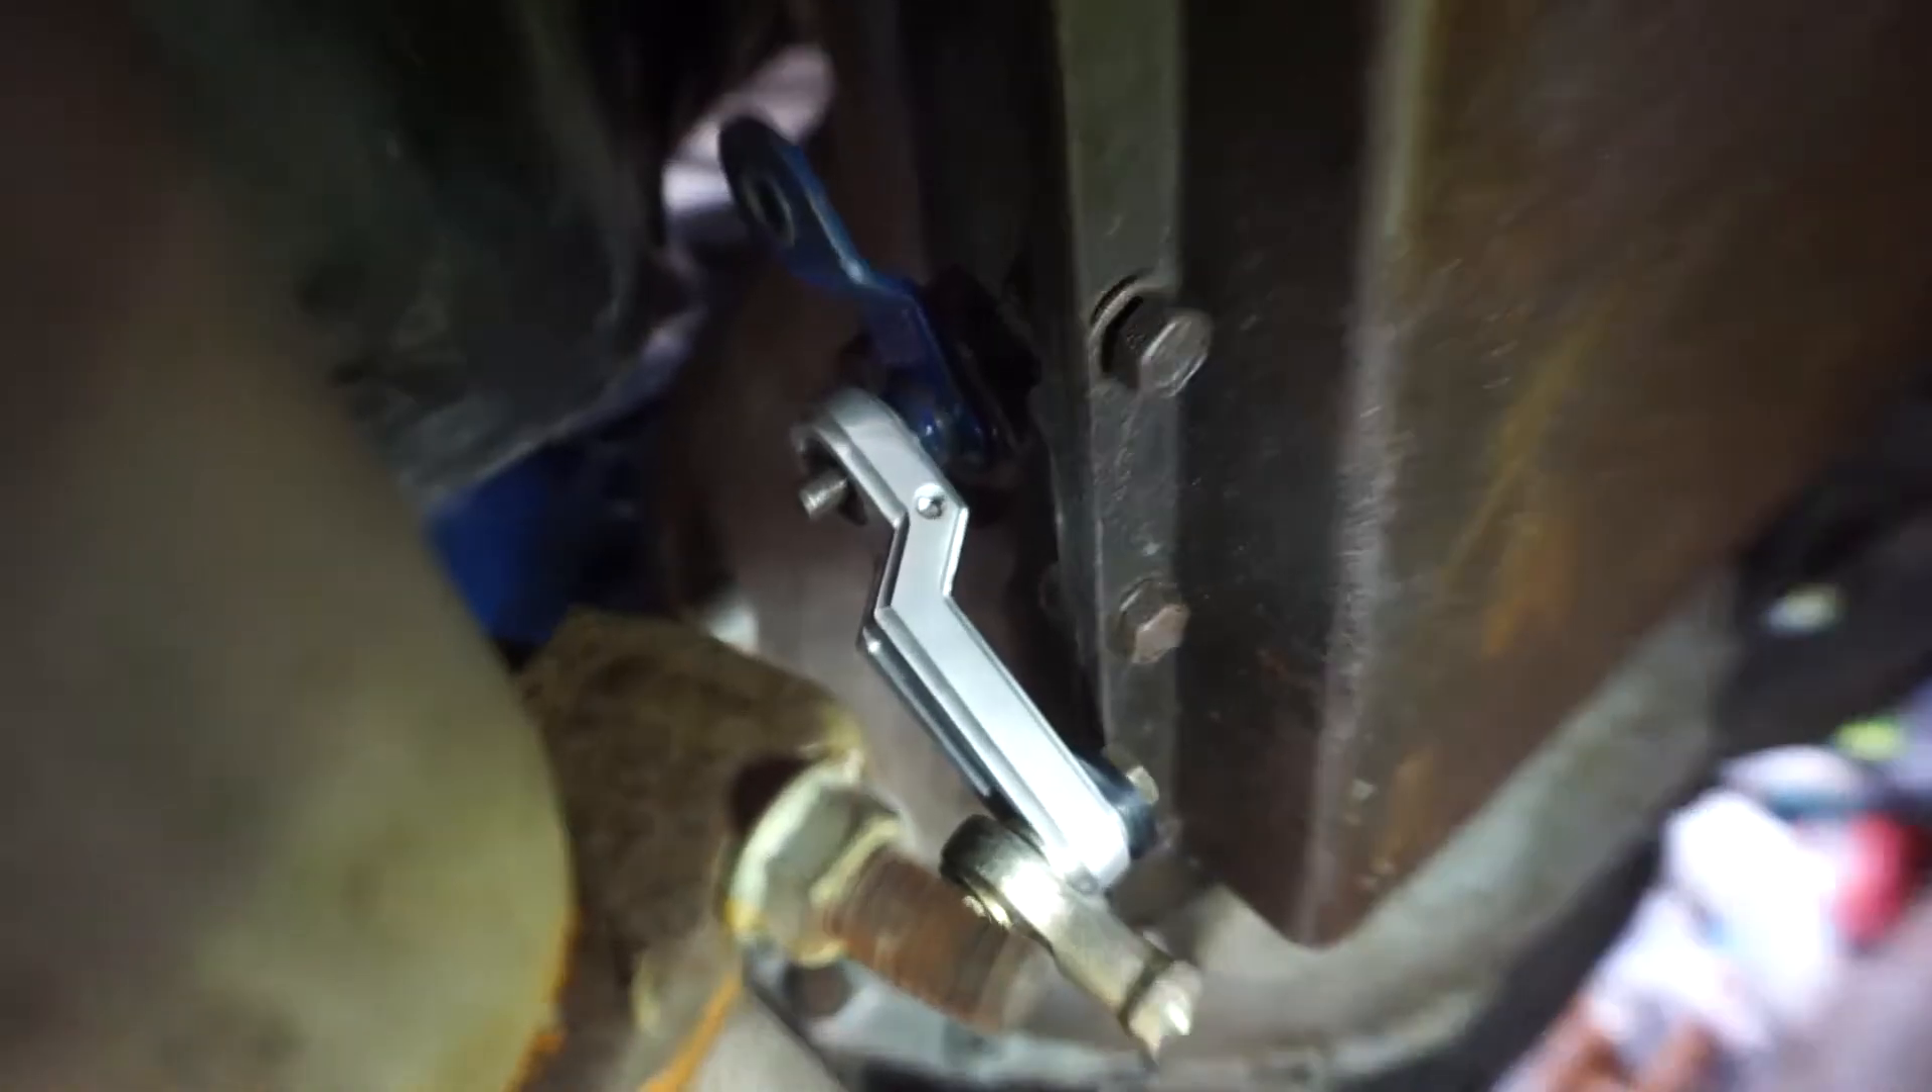So here's the aluminum arm installed.